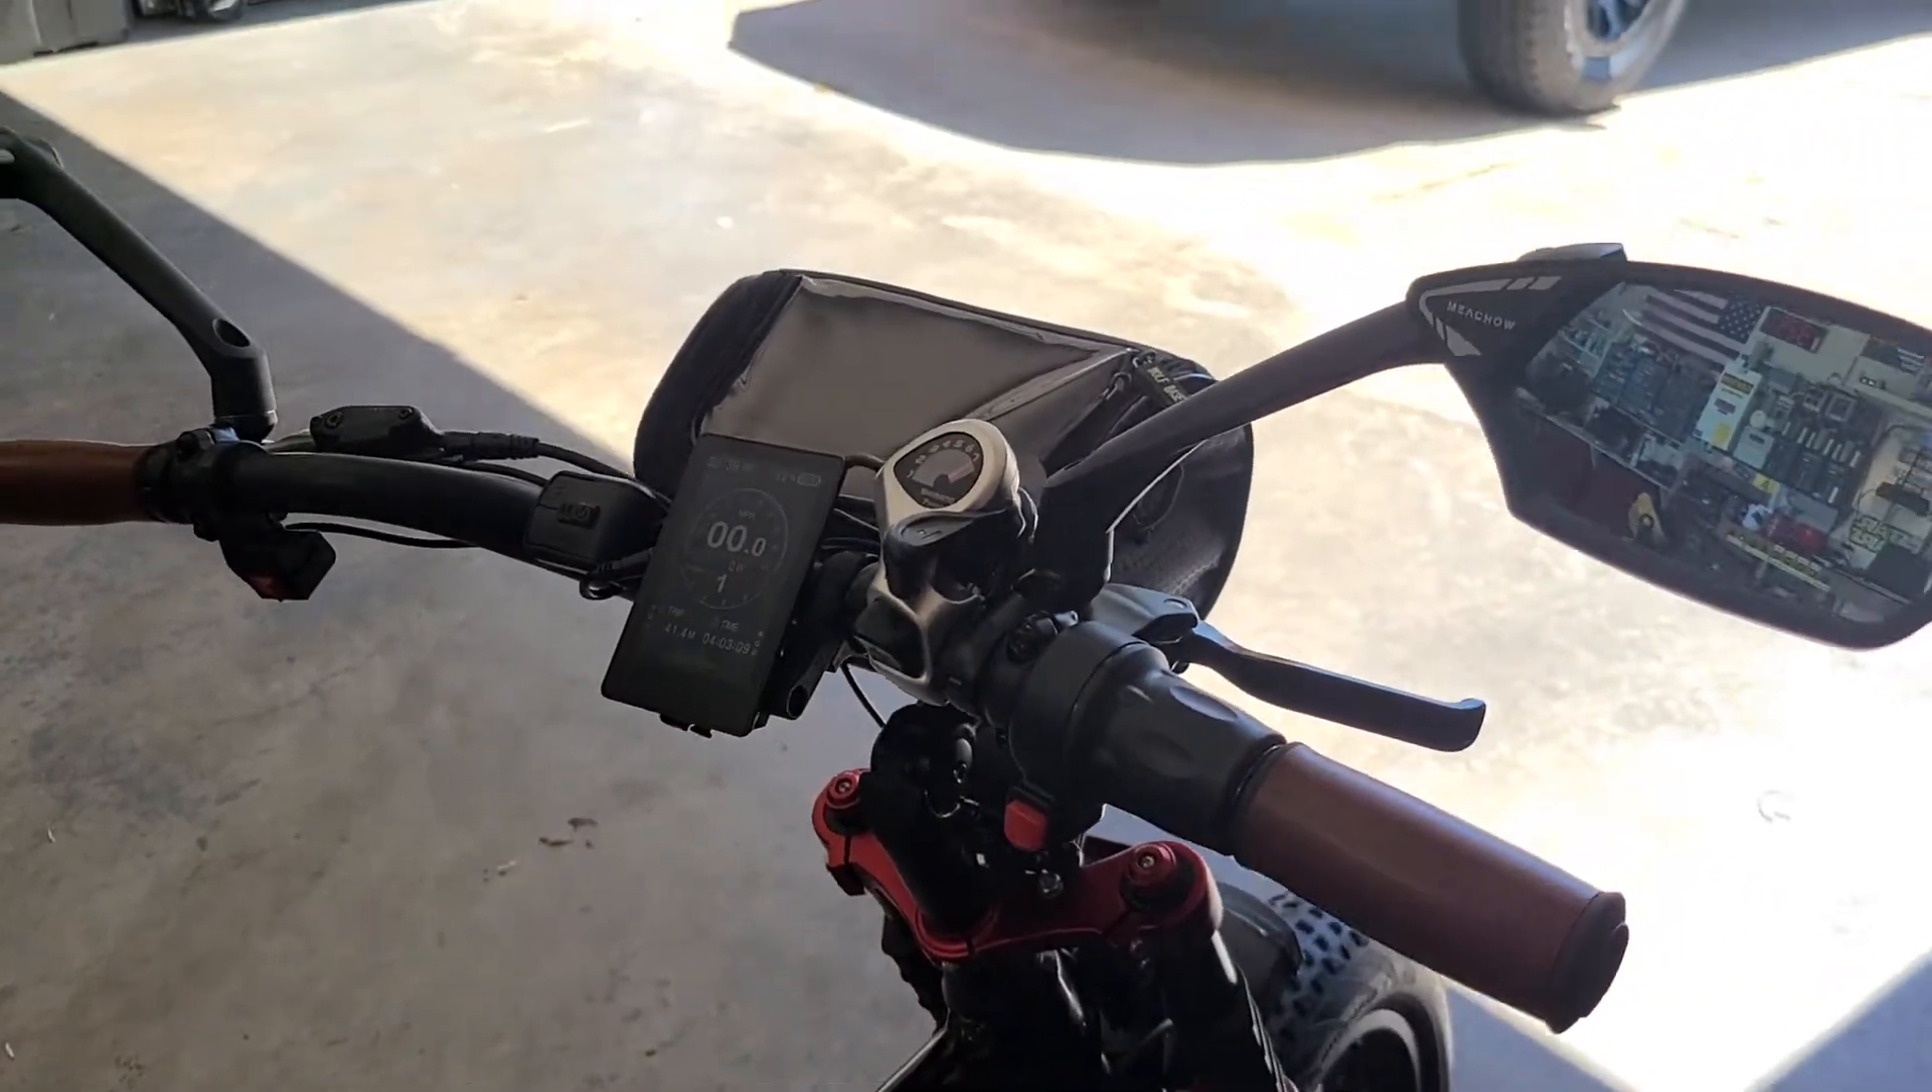Got the mirrors all set up.